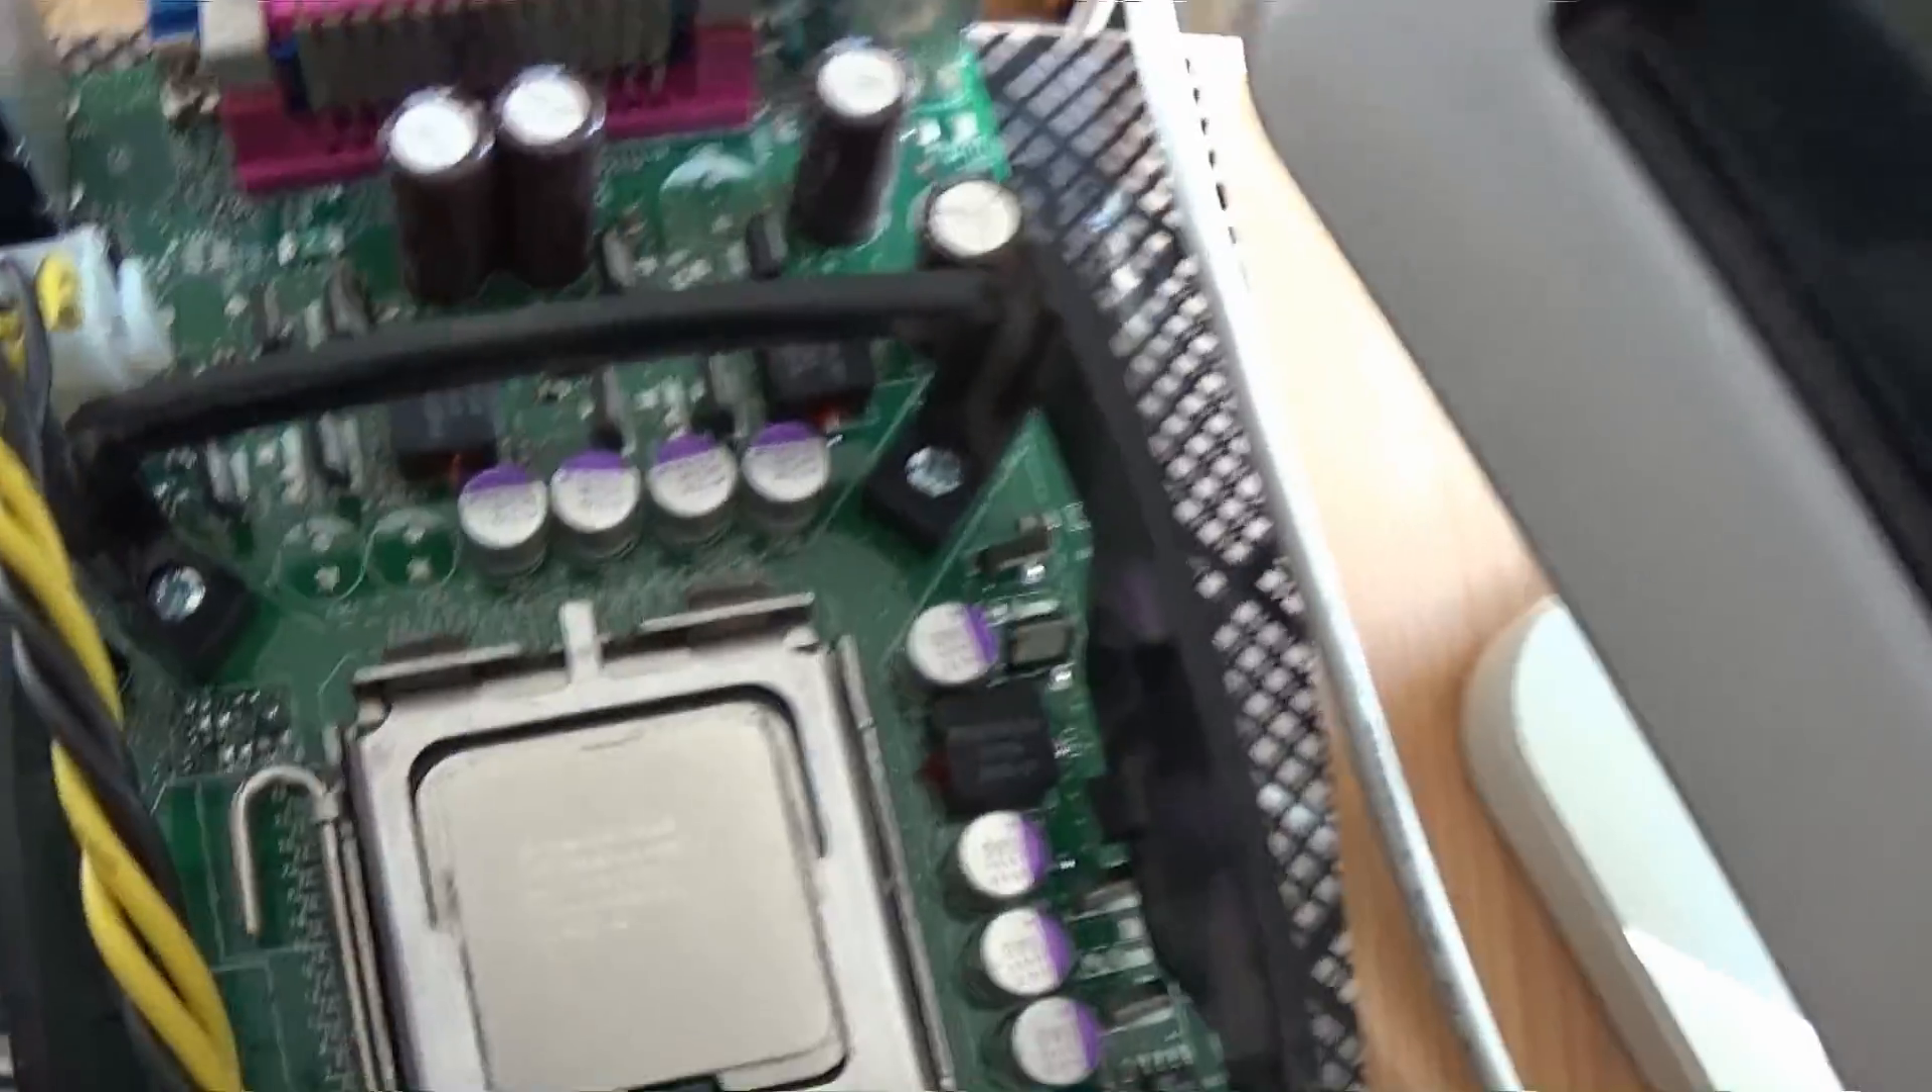Ja, auf dem Prozessor ist noch kein Kühler drauf.